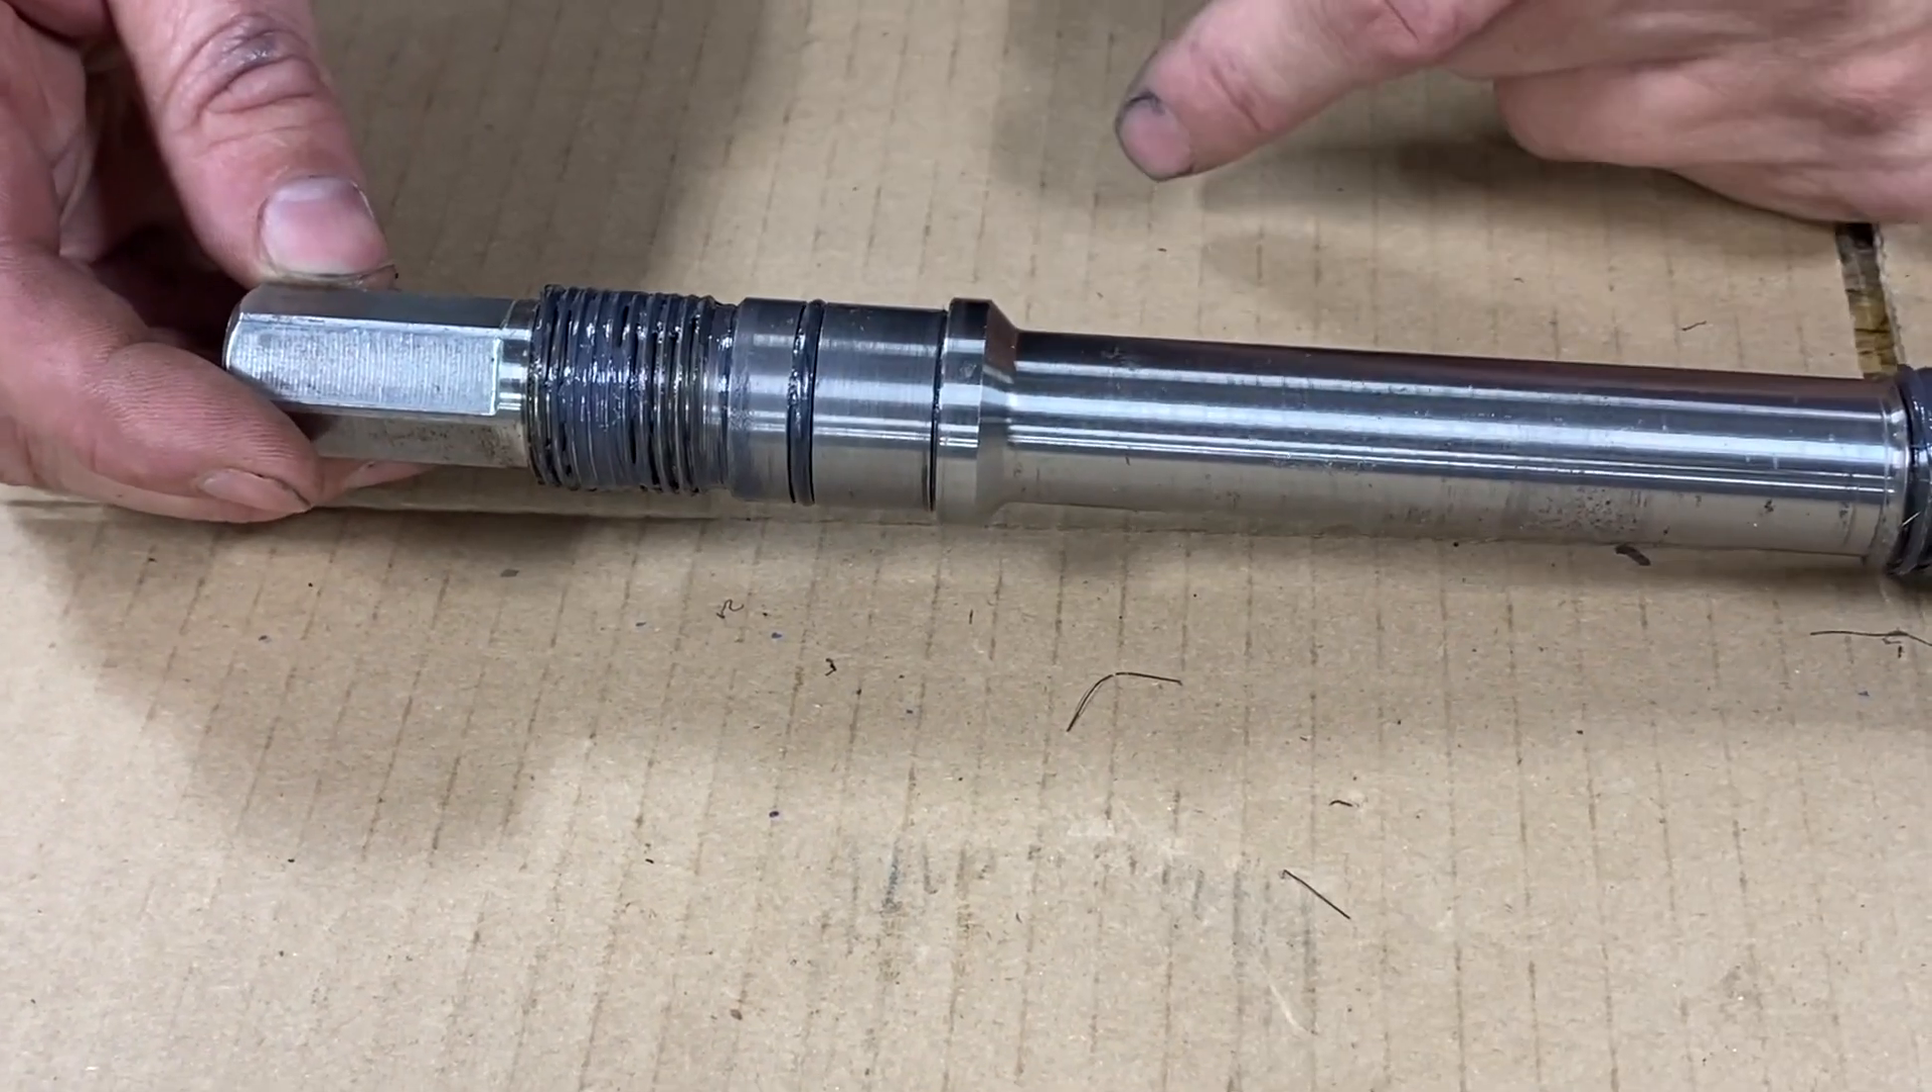I've already installed our new o-ring and I went ahead and got some Chuckie's grease on the threads to help lubricate our threads and put just a little small amount of that on that o-ring.